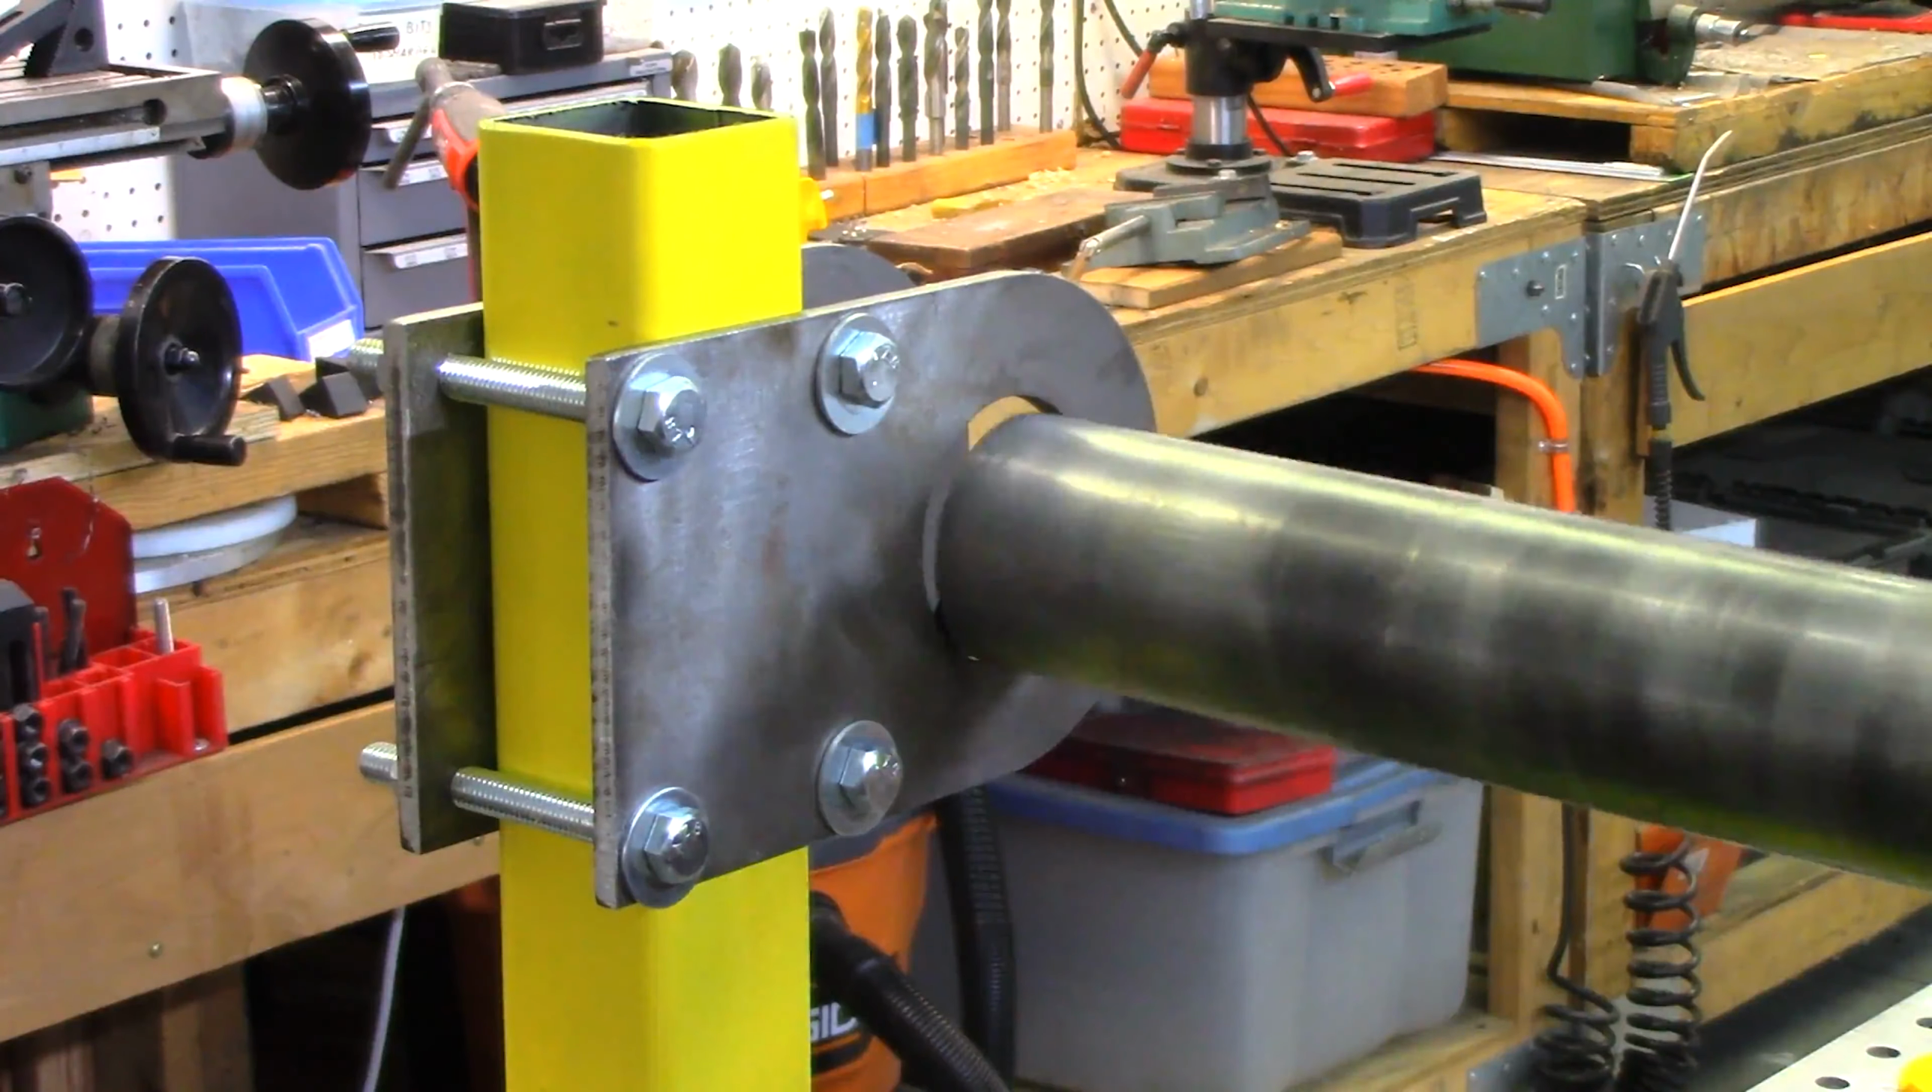Fit testing the part on the rear fixture and it looks pretty good.